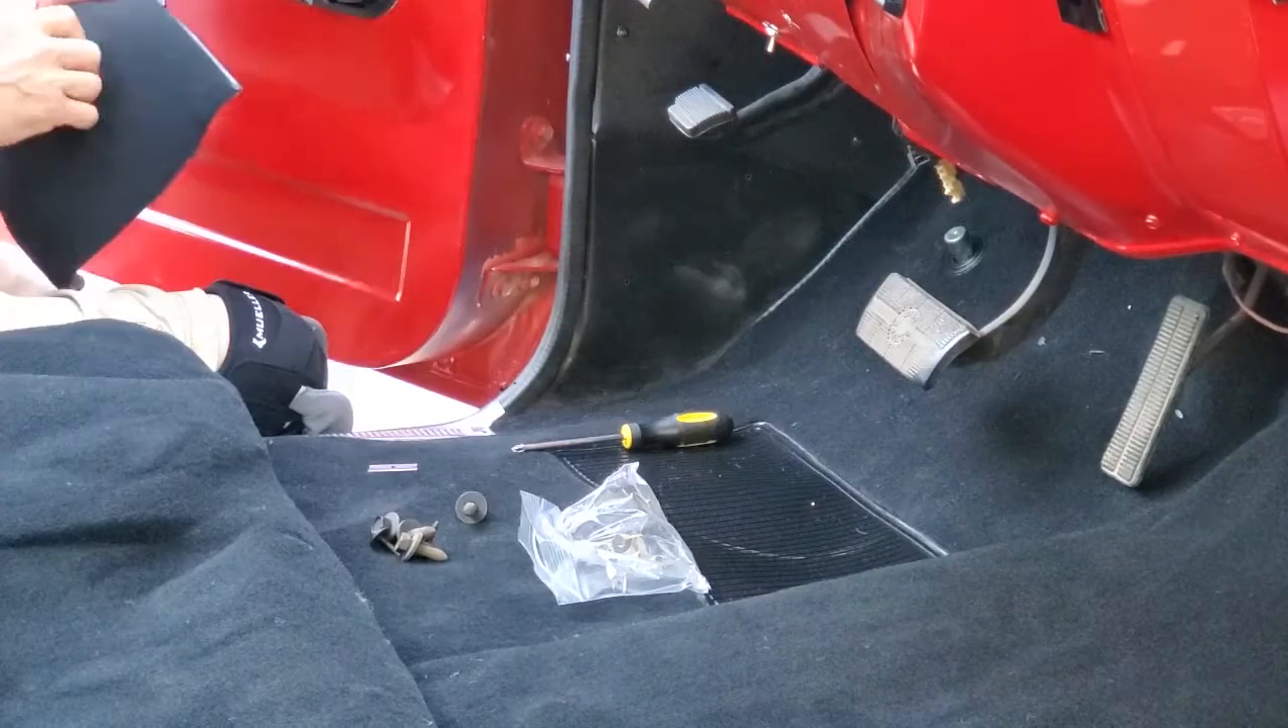If you notice on the lower side here, you can see a white line between the carpet and the edge of the pickup wall.